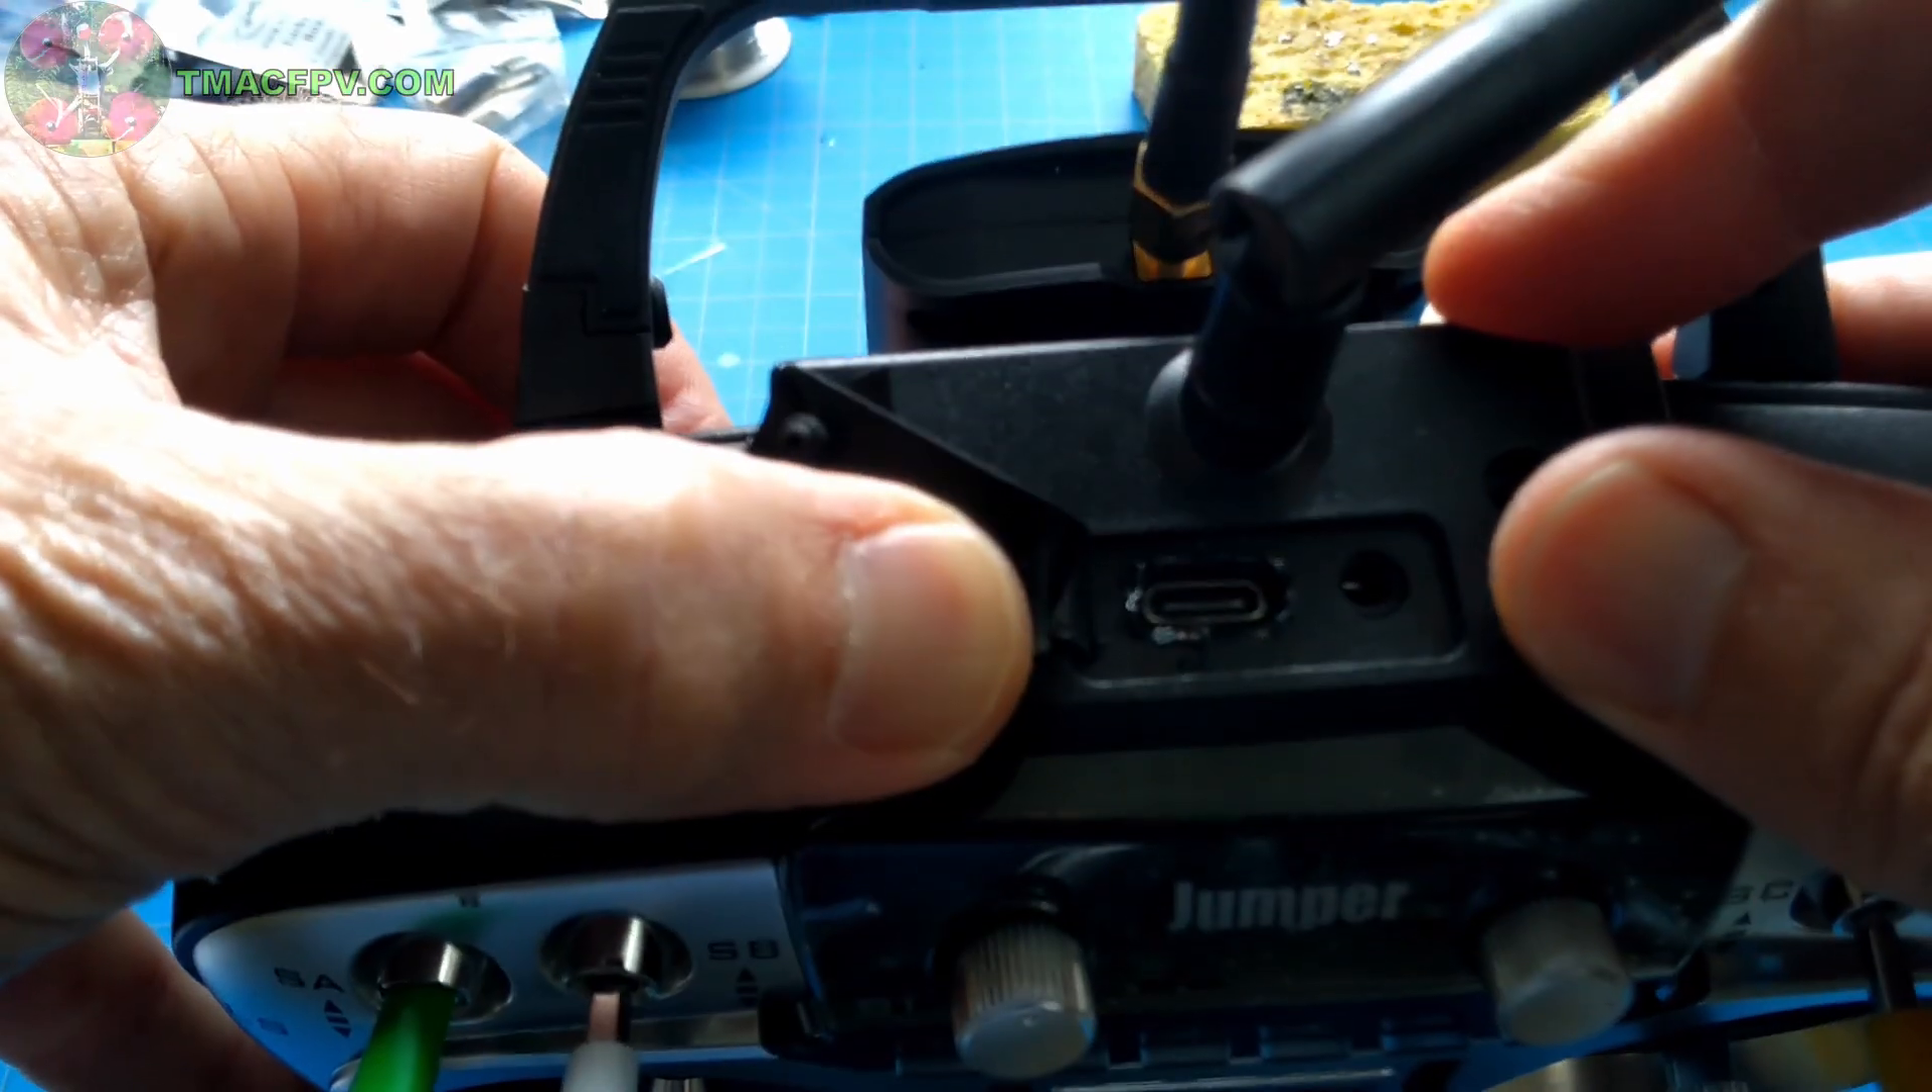Let's see if this plate fits over that USB -C connector. And now you can see that looks like it fits good.